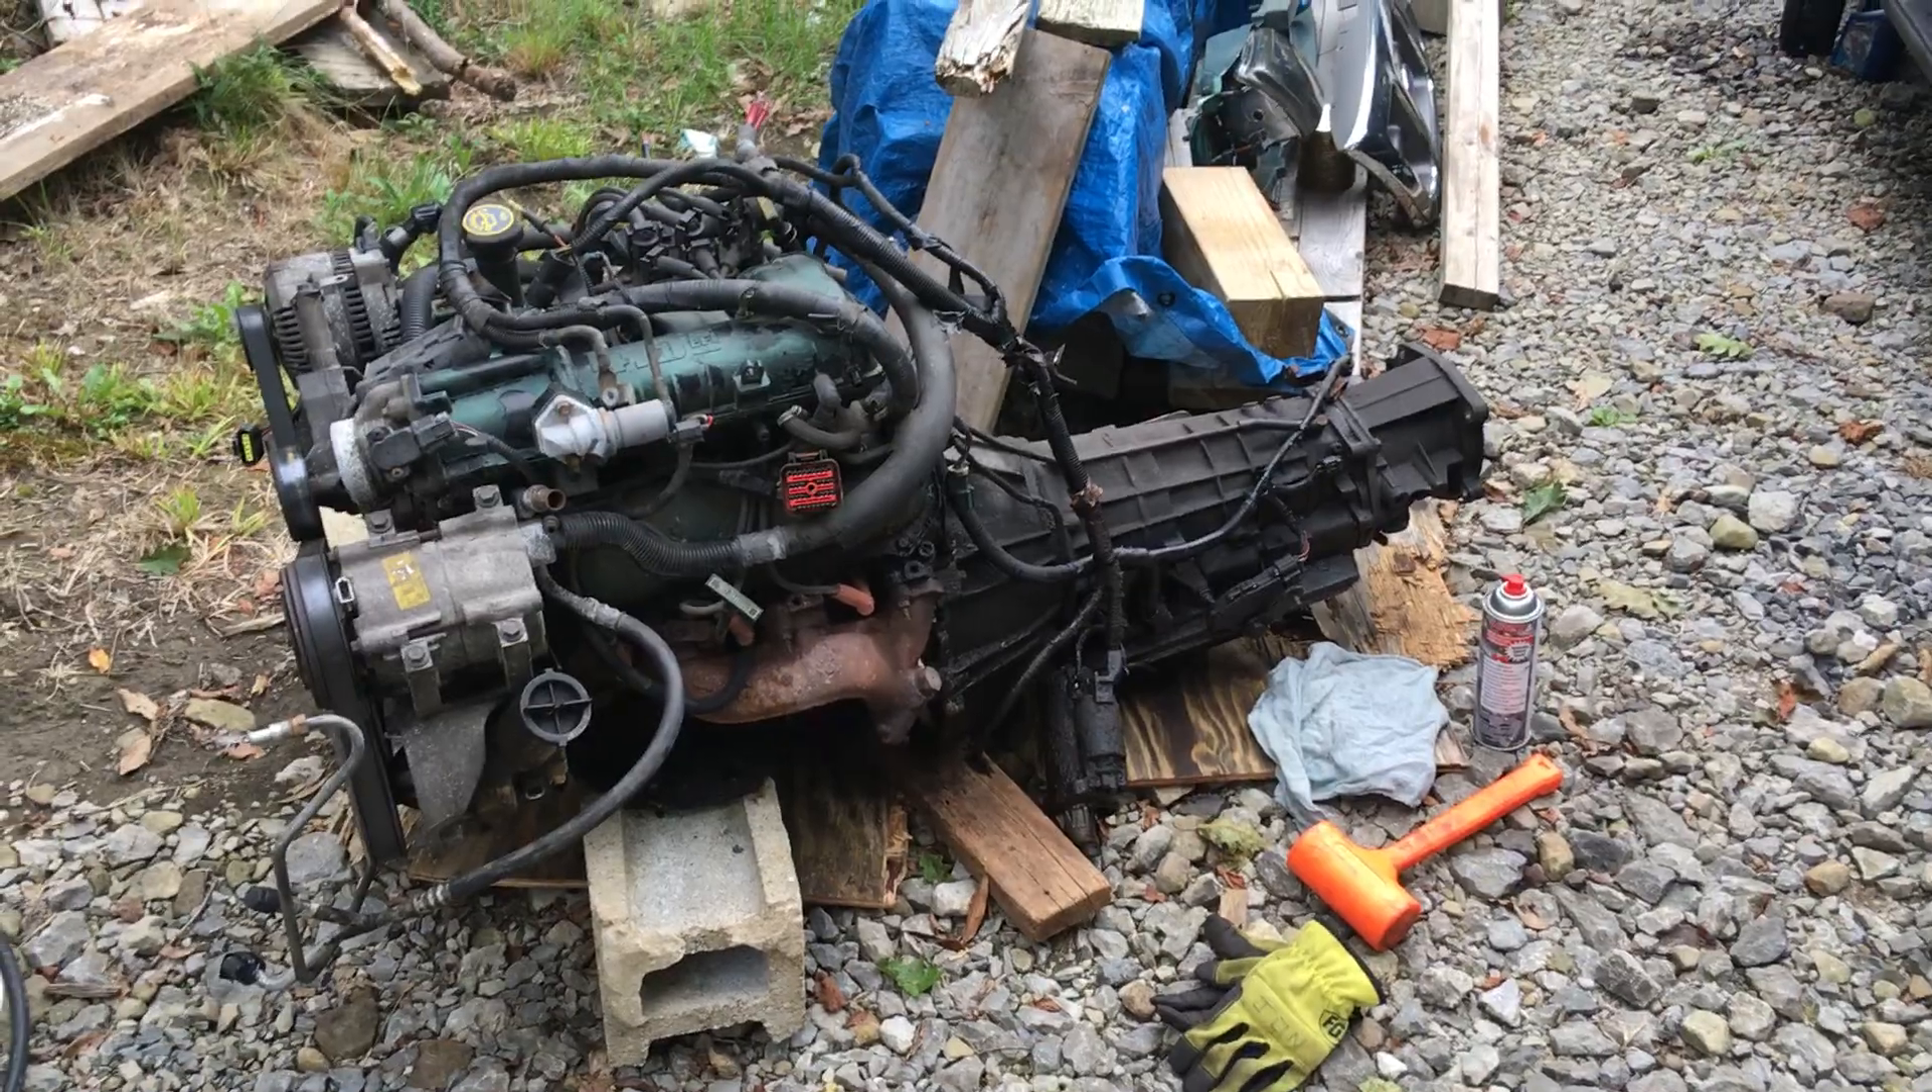I got the old engine transmission out.